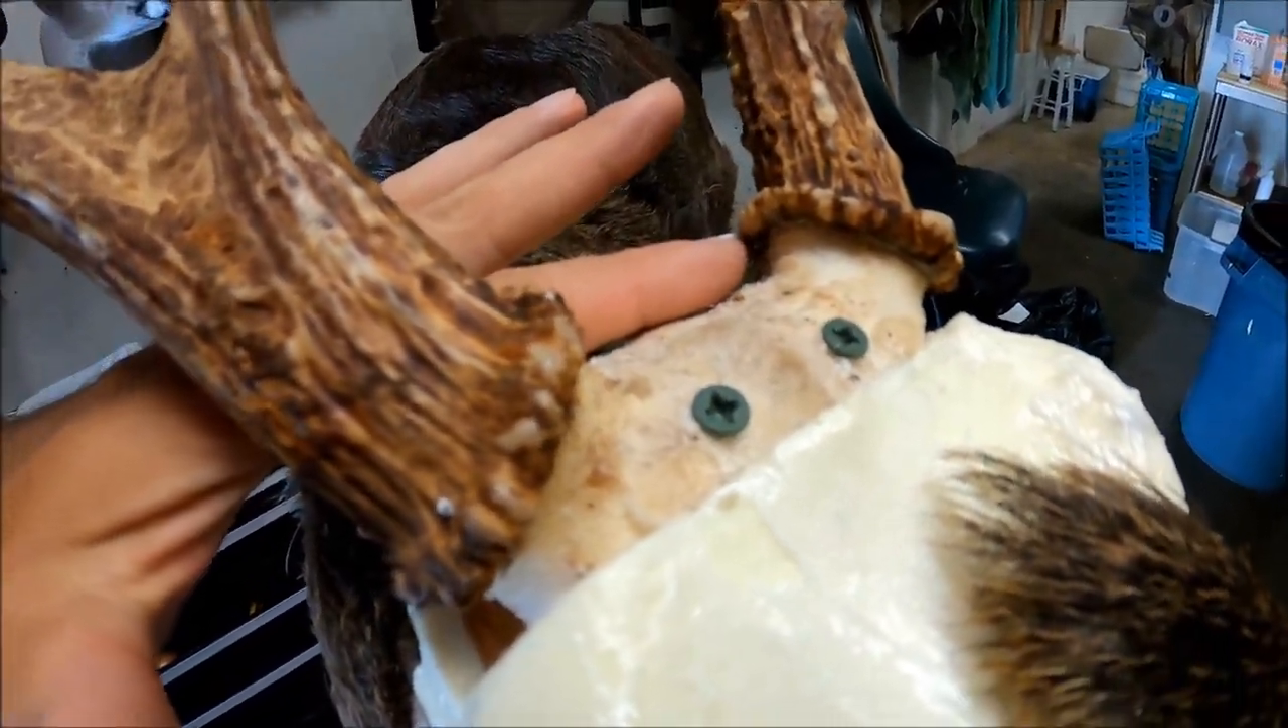Now I've mounted my rack up onto my form and y 'all can see where I put these in at an angle.